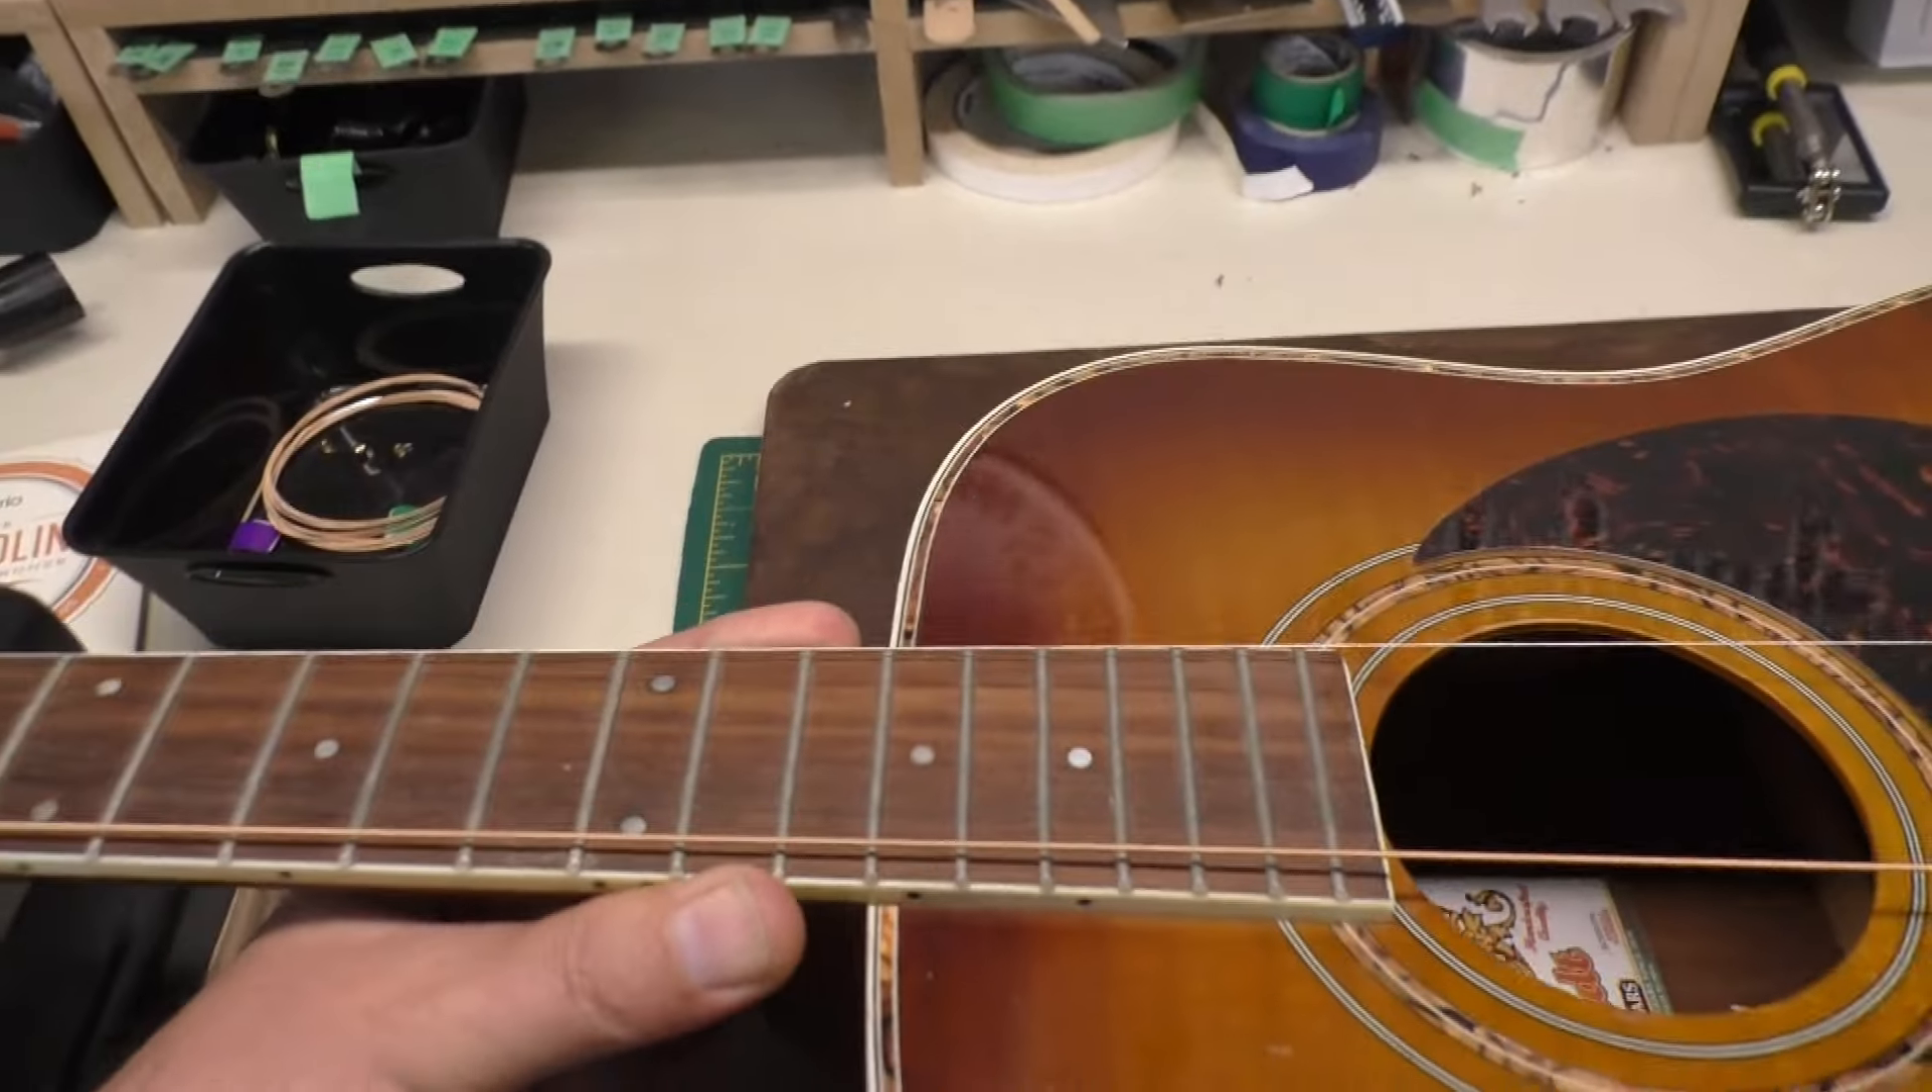Of course I don't have all eight strings on so the tension will be a little different, a little greater, but next steps are going to be to locate the next strings.